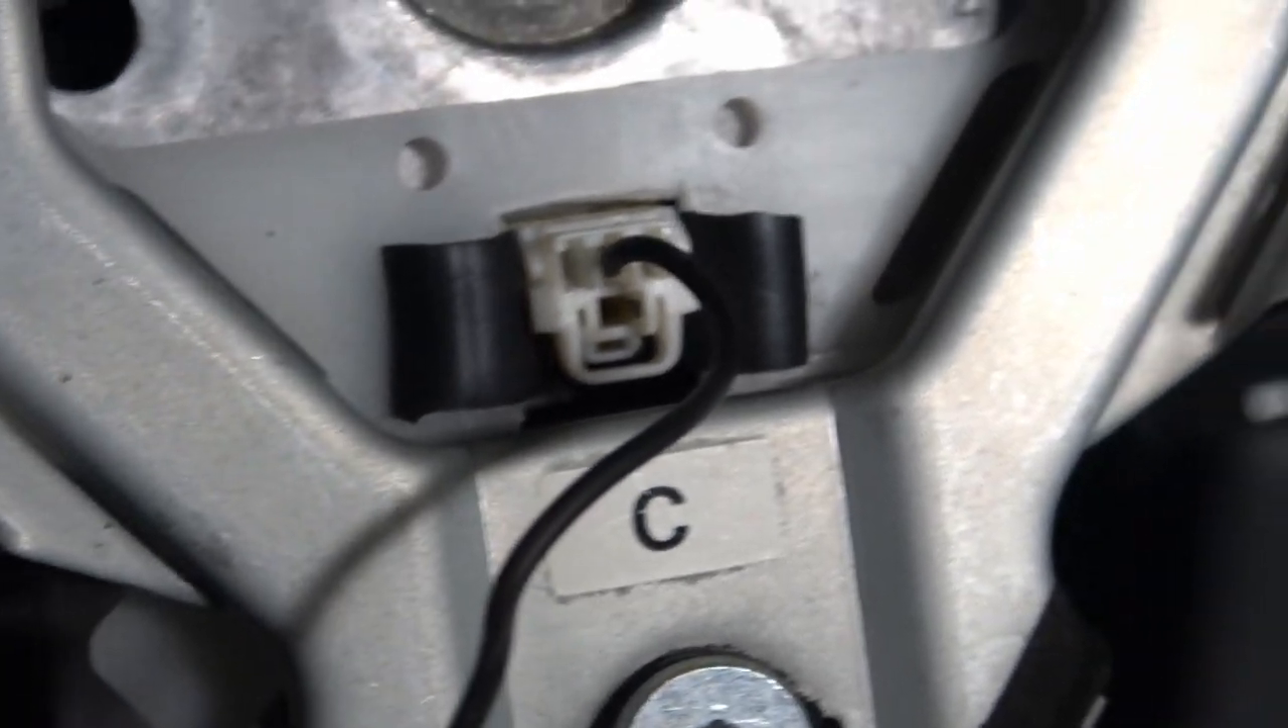And I just used a little bit of vacuum line and cut it to the right size and kind of wrapped around the plastic to help keep that switch a little bit more secure when it moves.